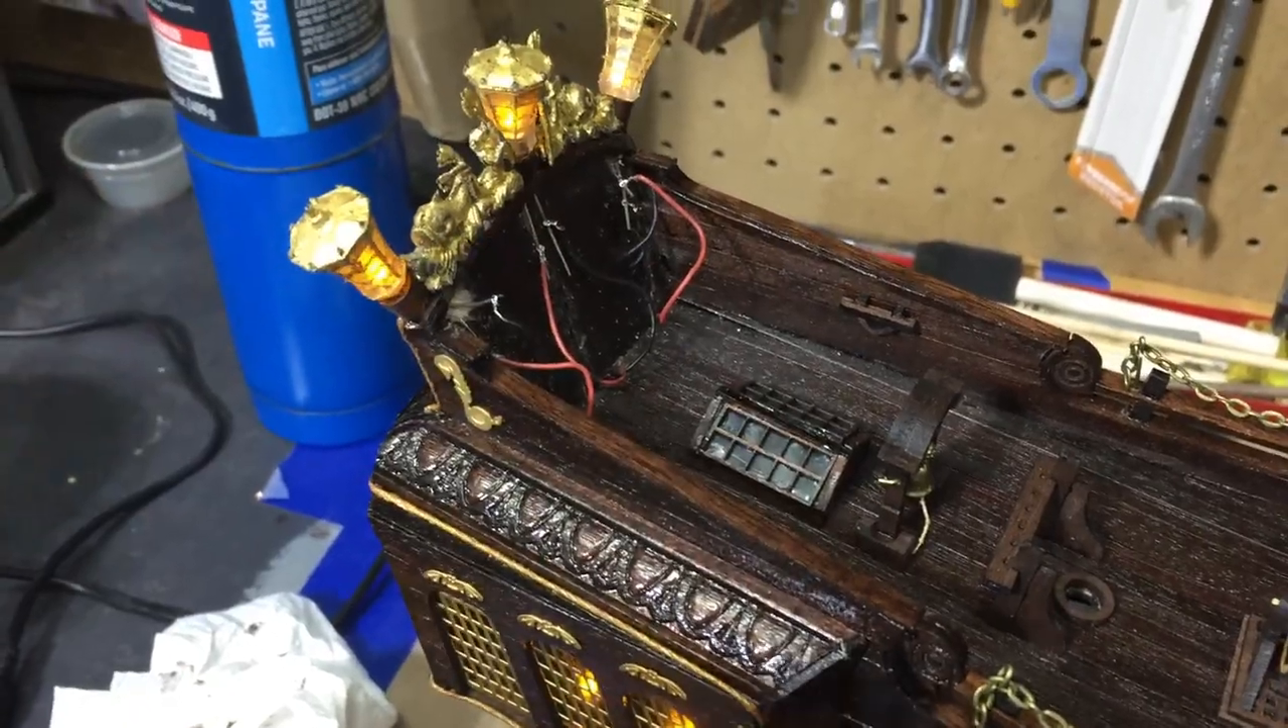And as I've already said I have the lights in place still have to finish the covering for the wiring.